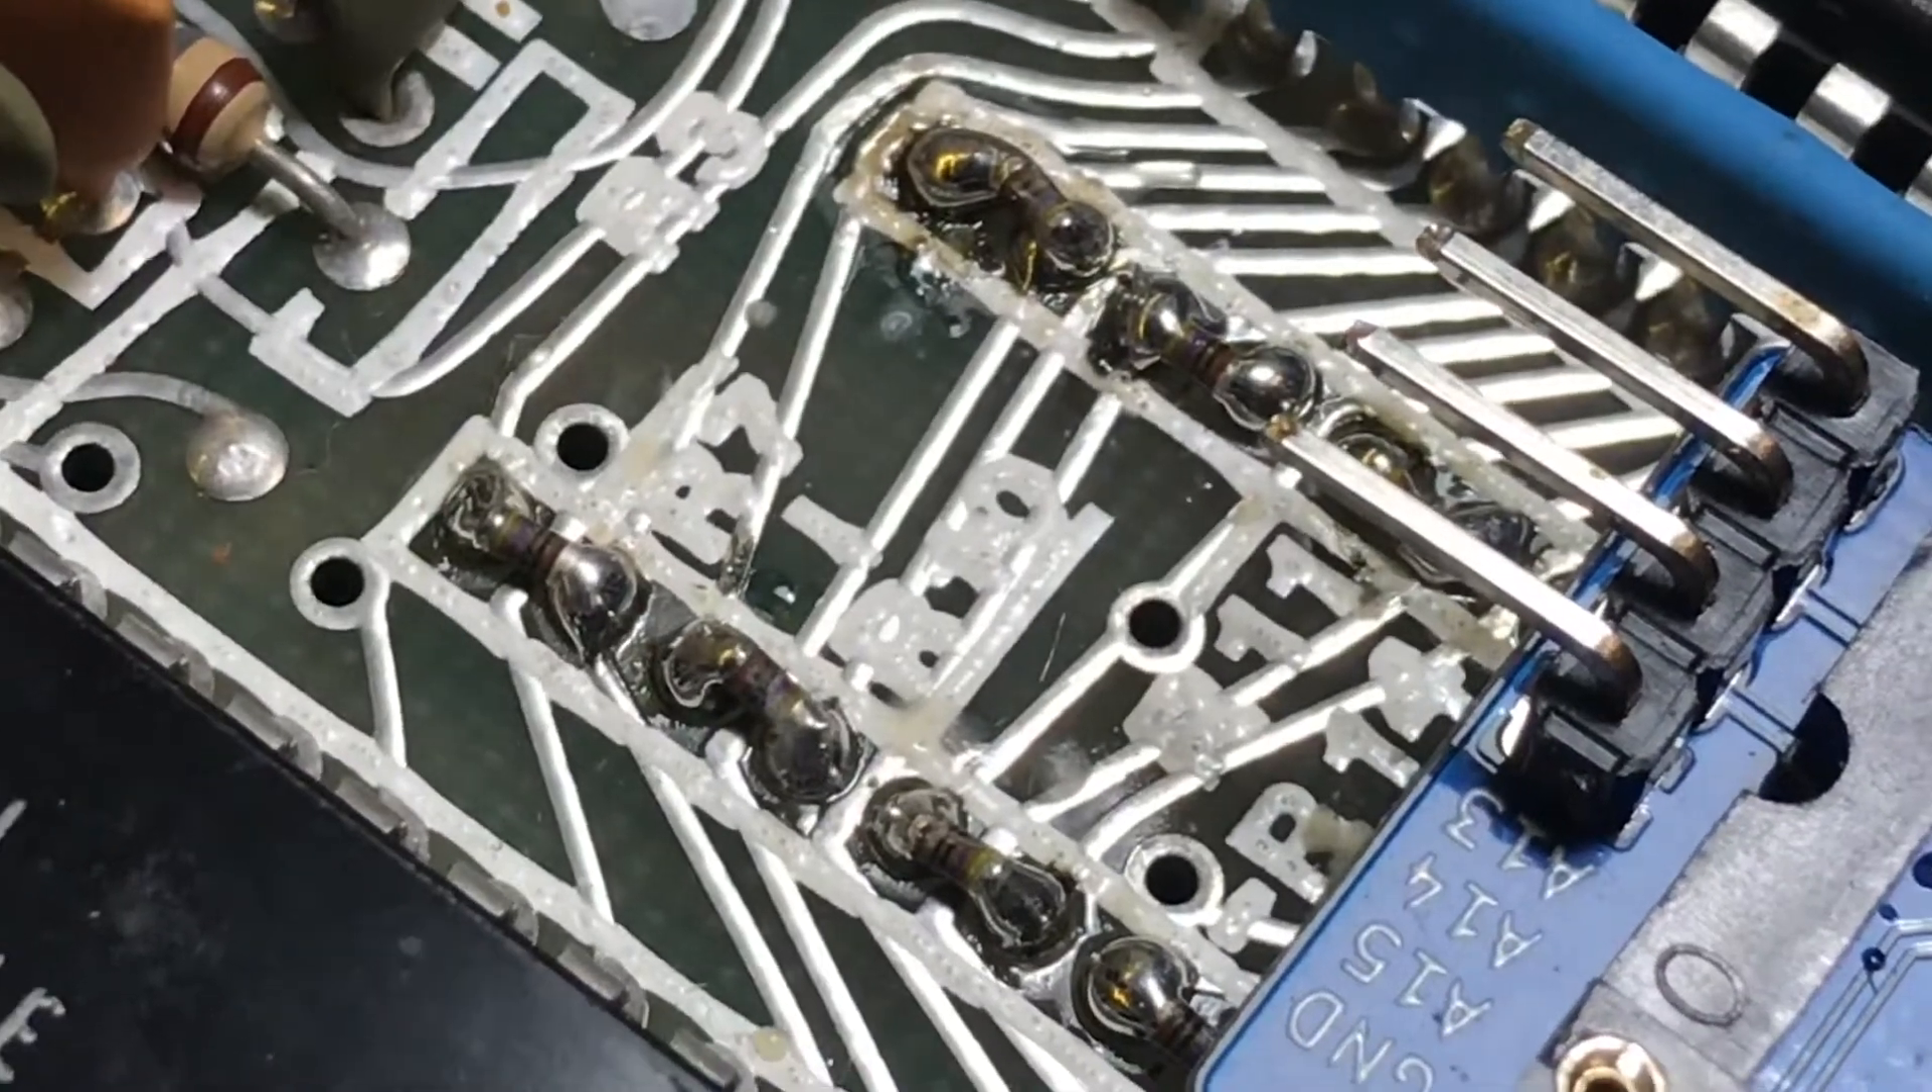See I've replaced the resistors with some surface mount ones which then allows me to put the ROM on.